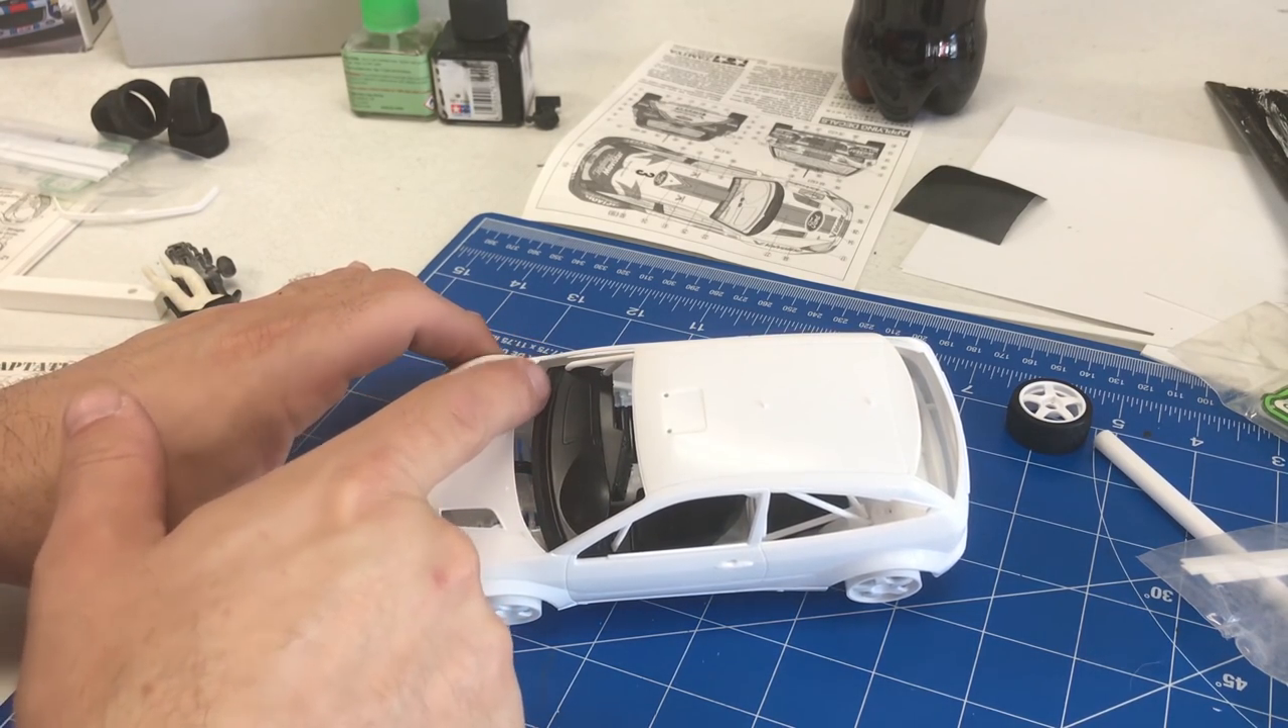First of all, I've snapped the body into place here. And I was doing just some dry fitting.